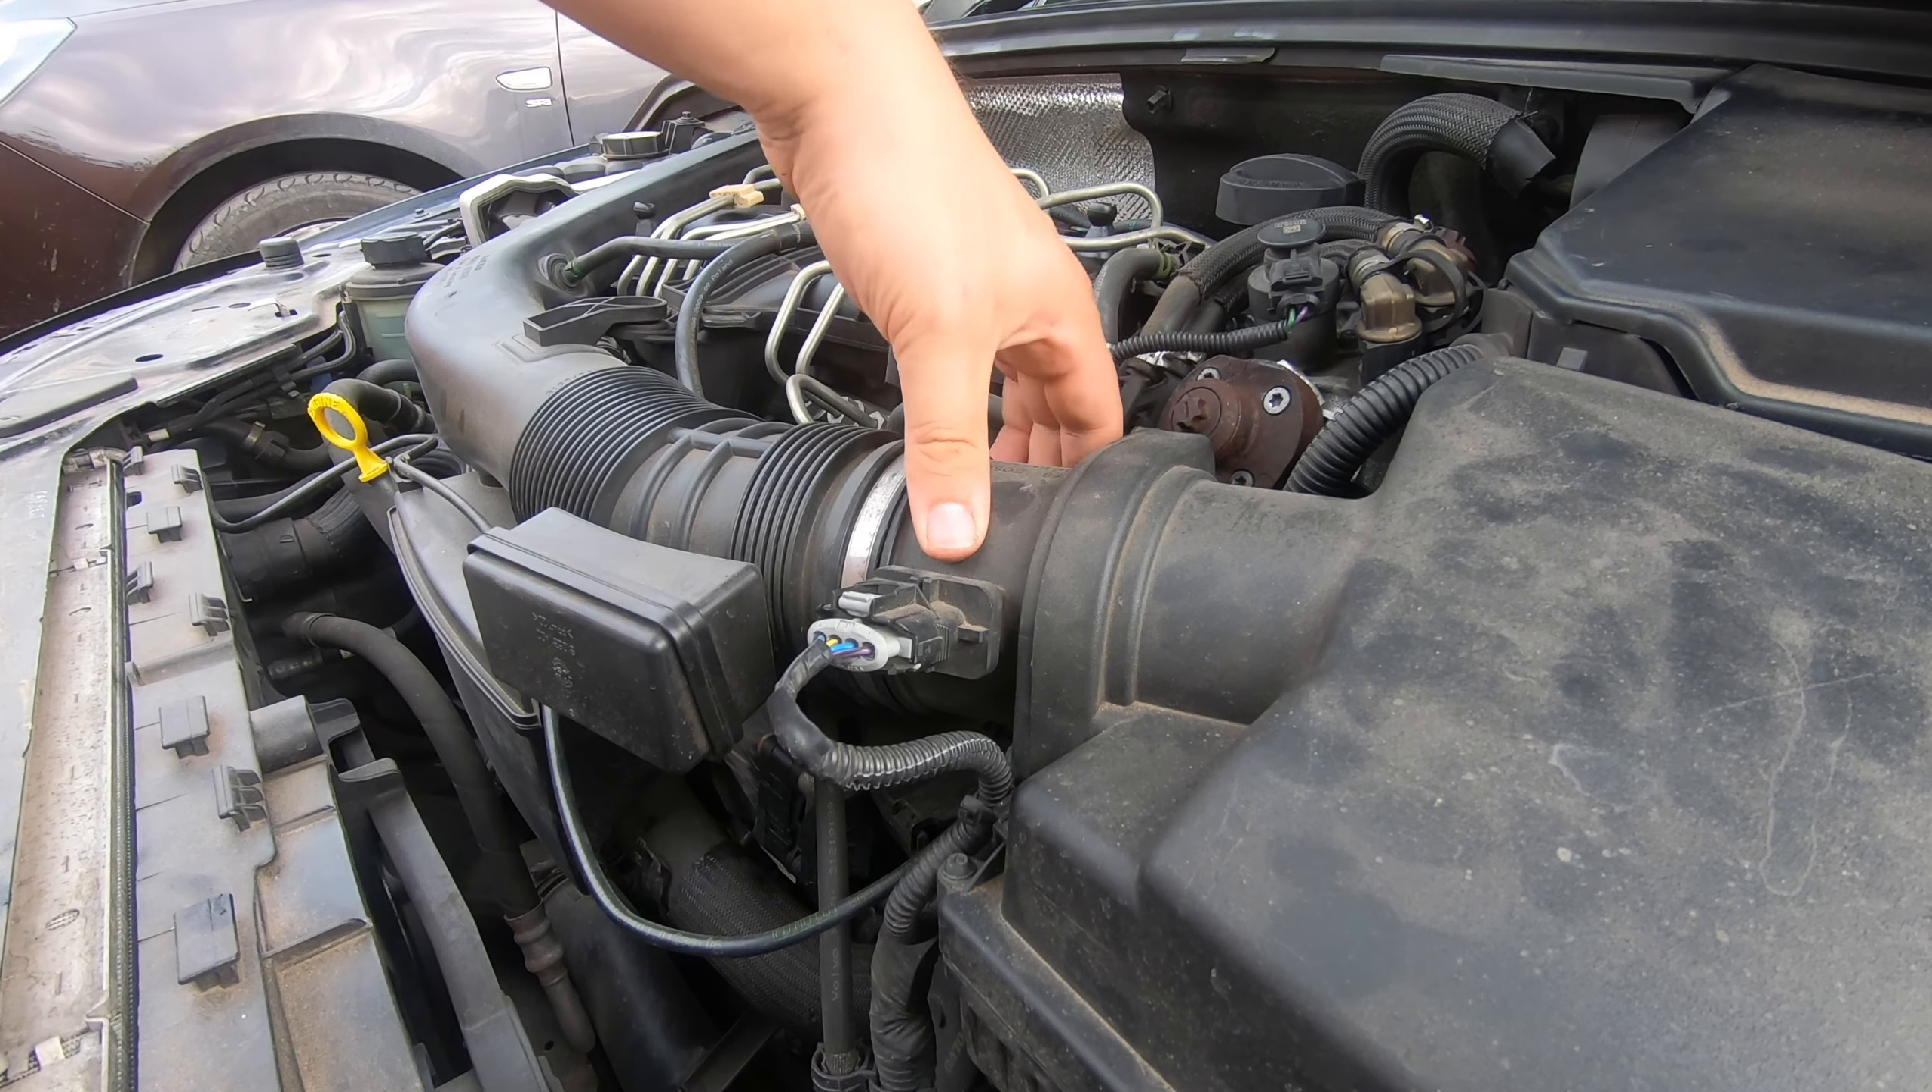I've removed the engine cover here as well, that's why it hasn't got the Volvo cover on it.